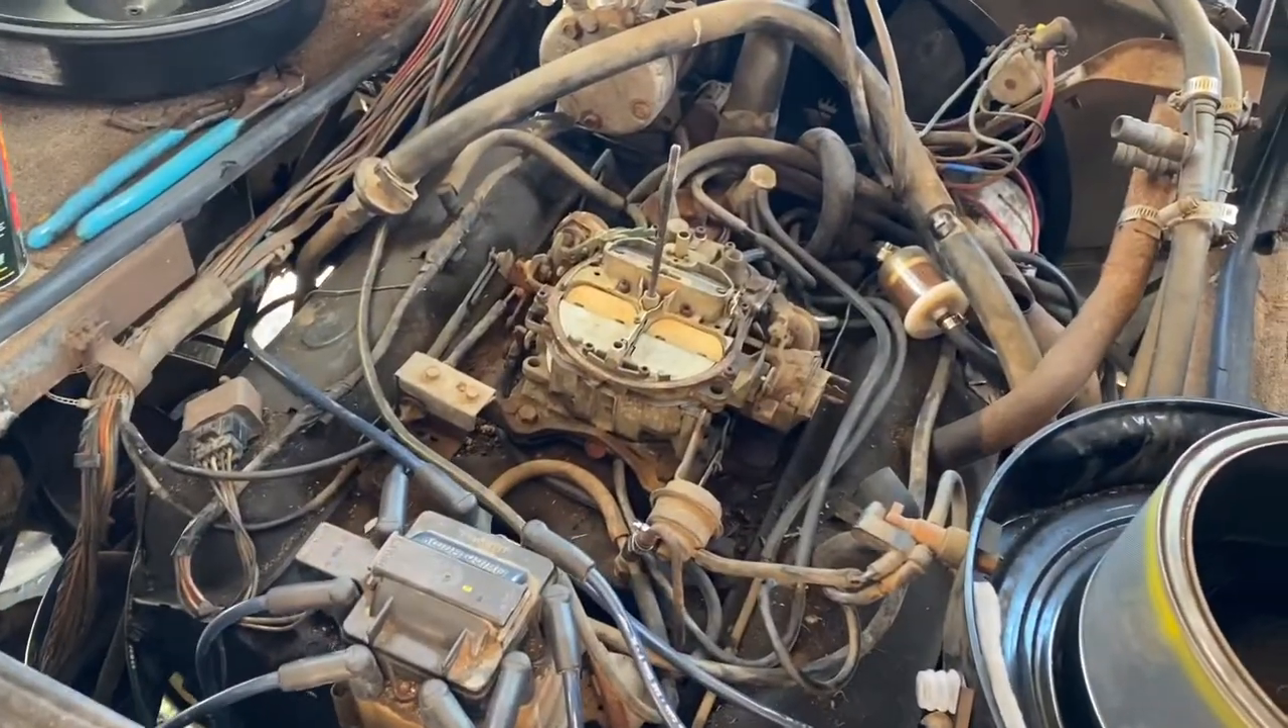Got the carburetor put back on there.